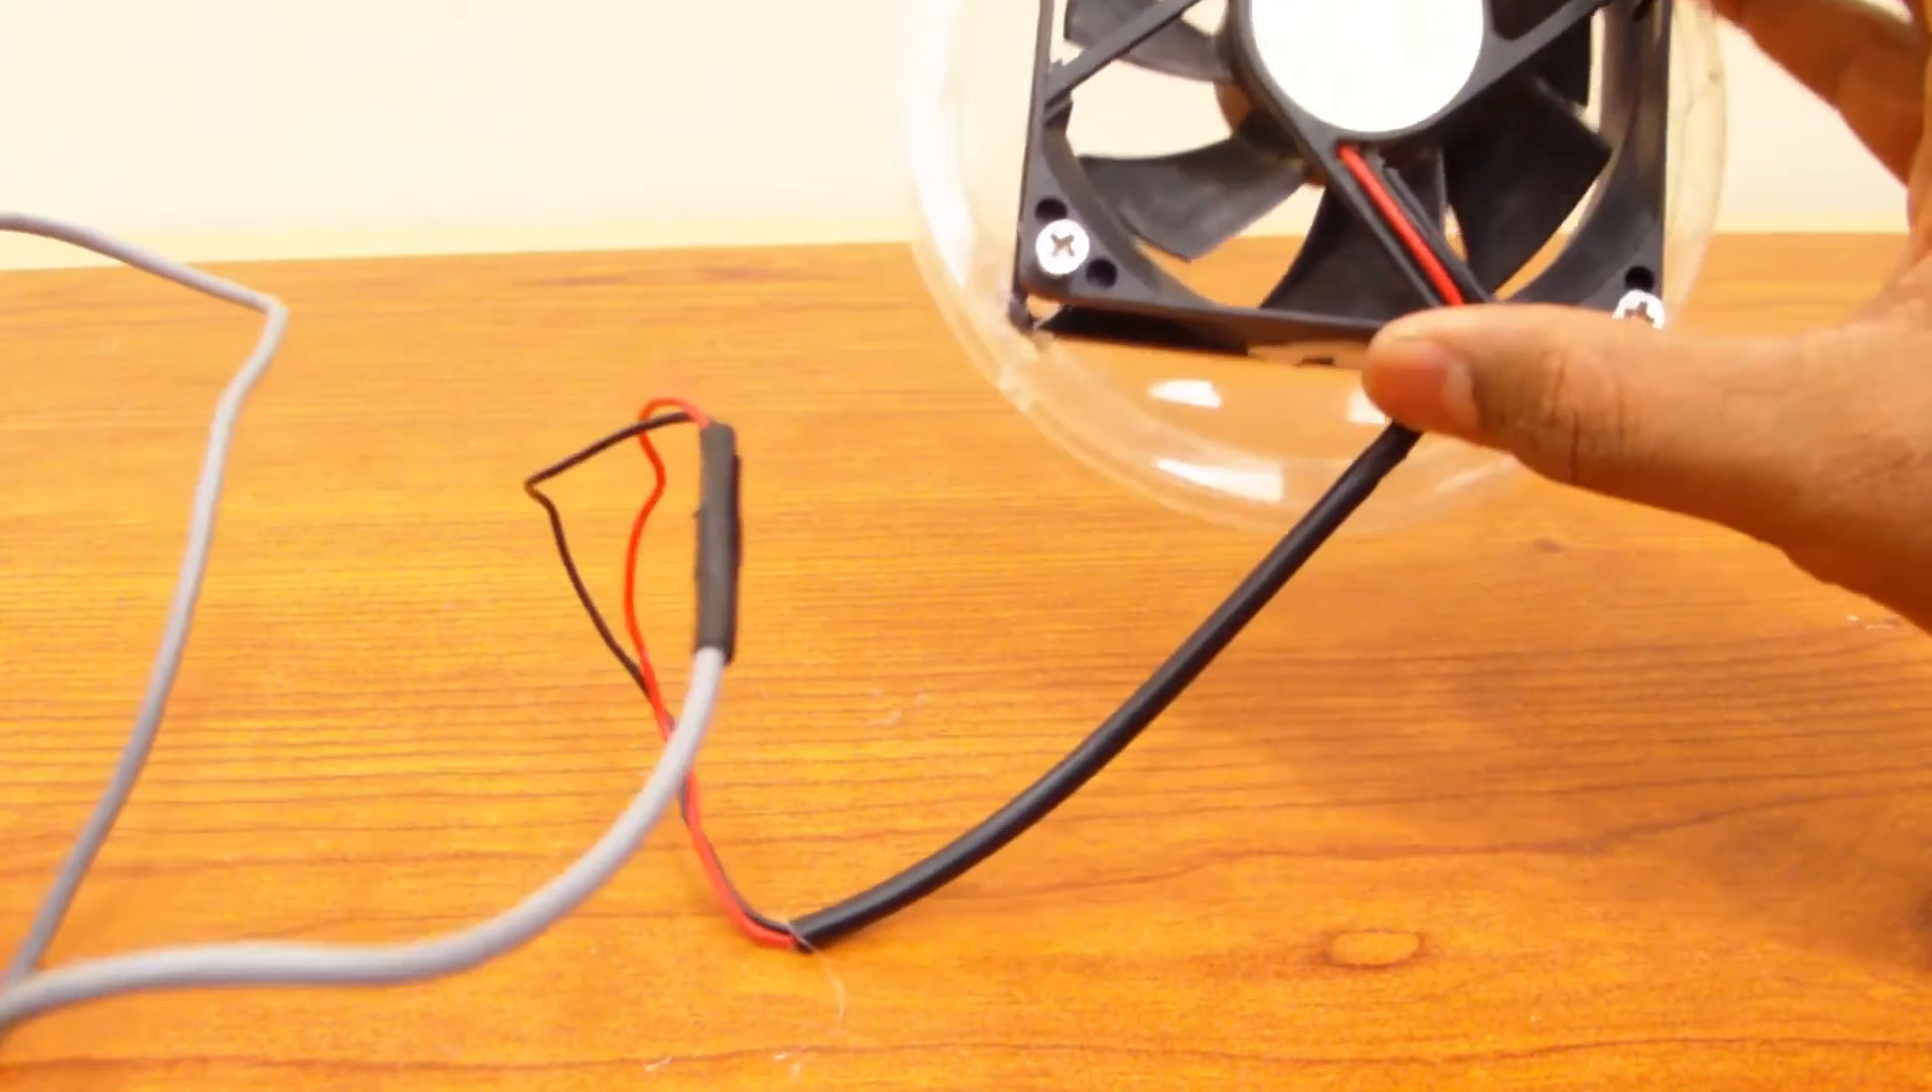So as you can see, I used electrical tape to put the two wires together.